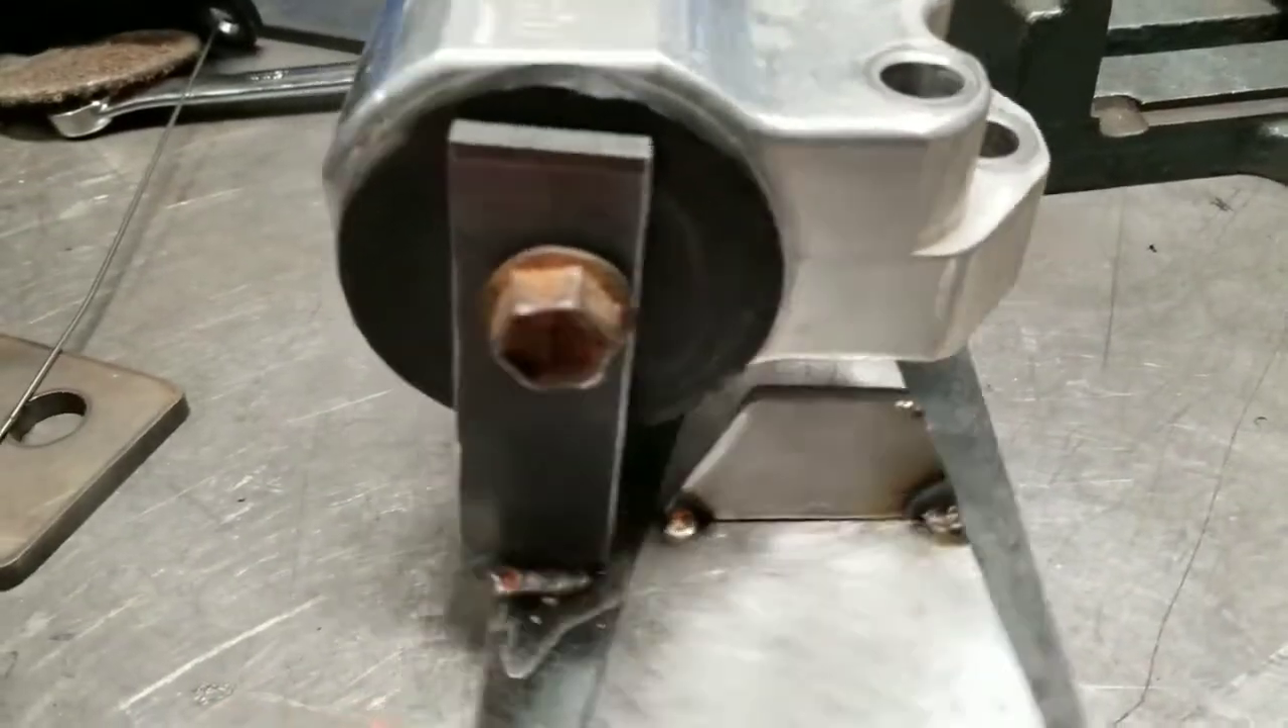This is the jig with the half port mount on you can see I just made a little plate there and I made a bracket for the bottom of this to hold it in place.